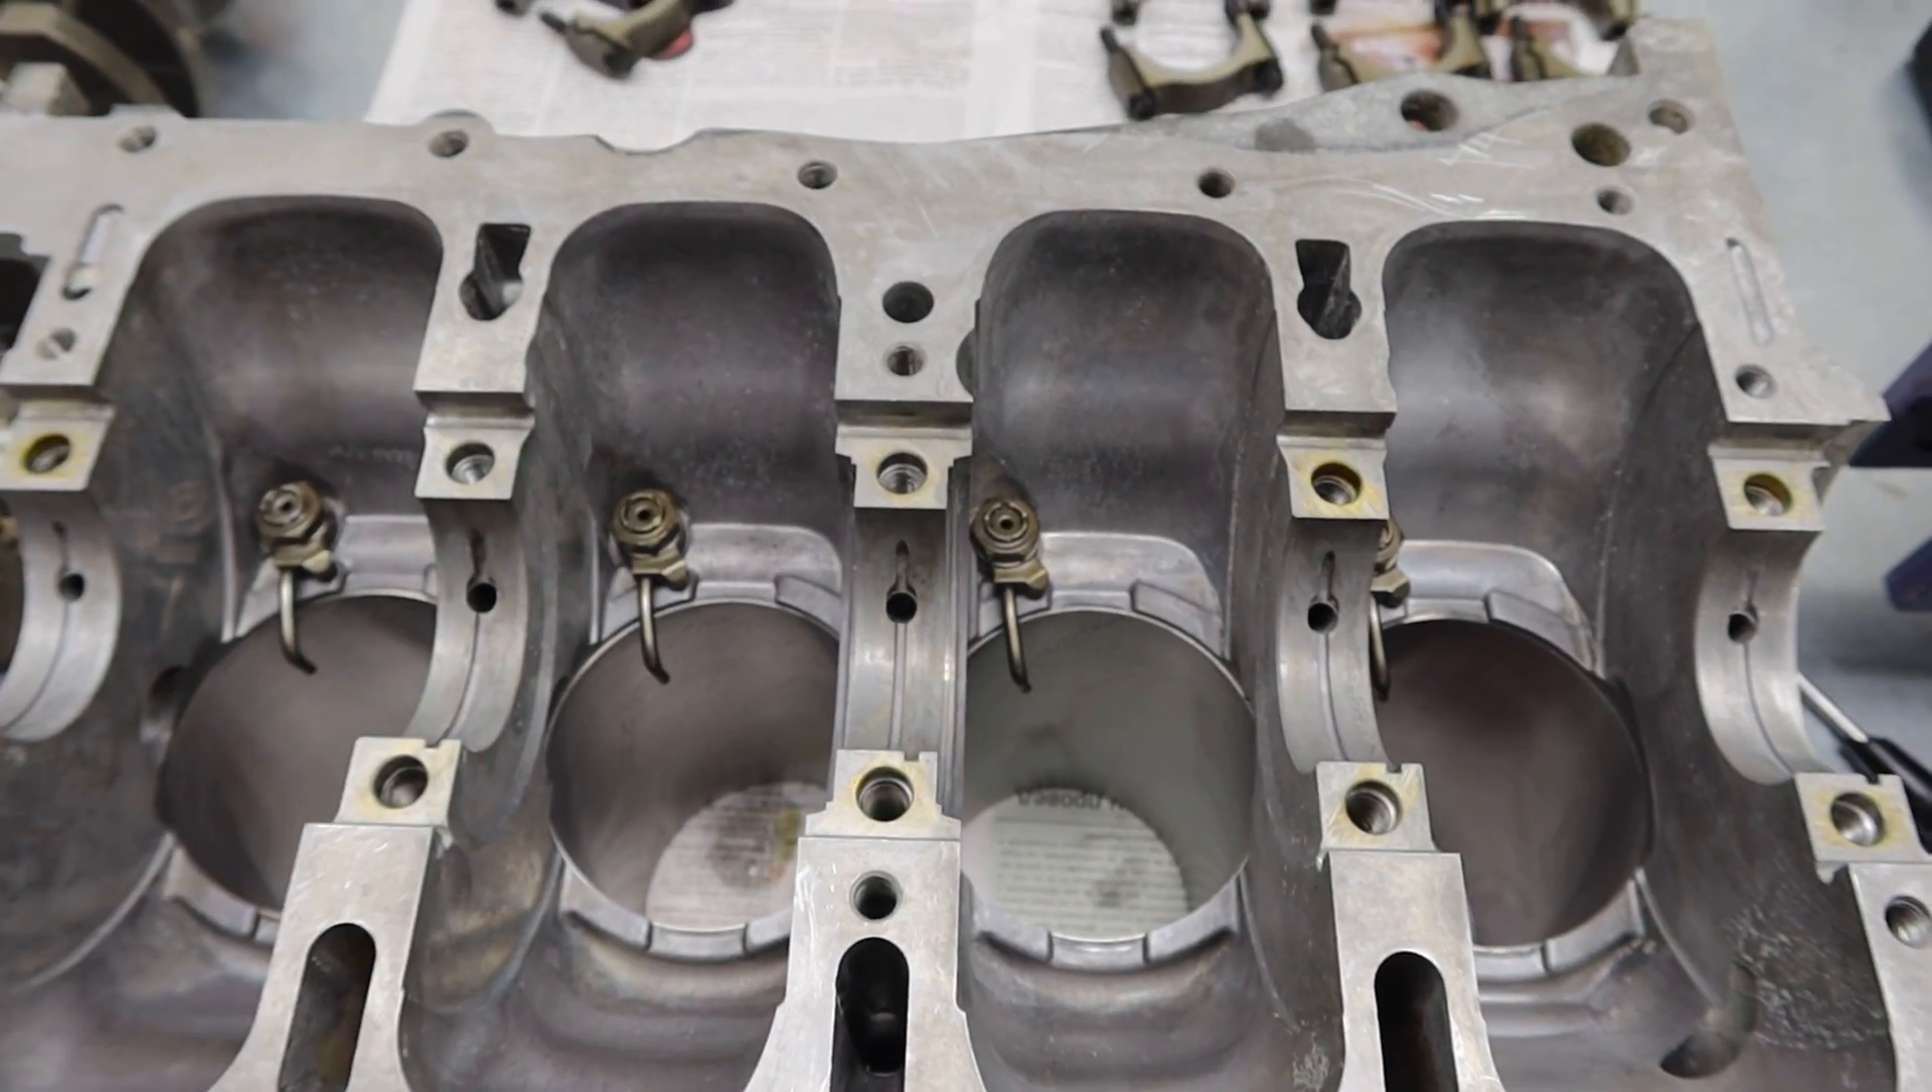Вот здесь можно увидеть гильзу, установлены обратно заводские форсунки, они здесь стояли штатно.